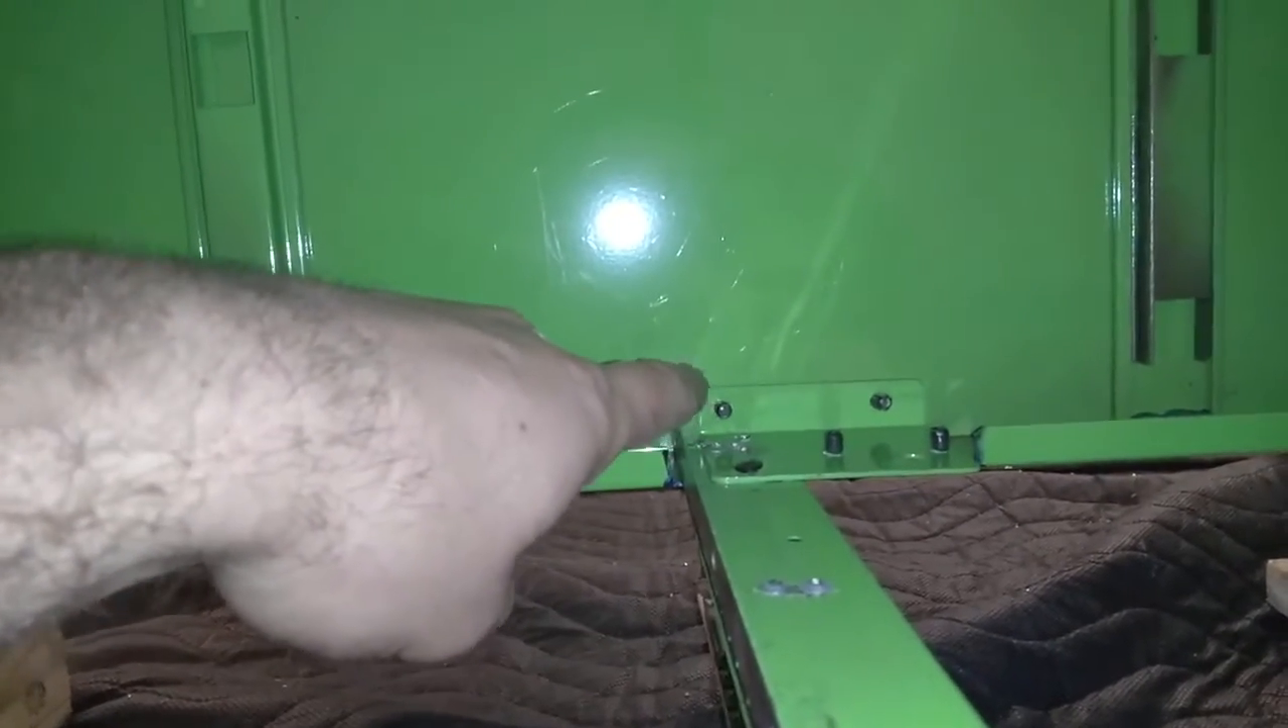All right, you can see that I have installed the bottom rail. It has been riveted on.